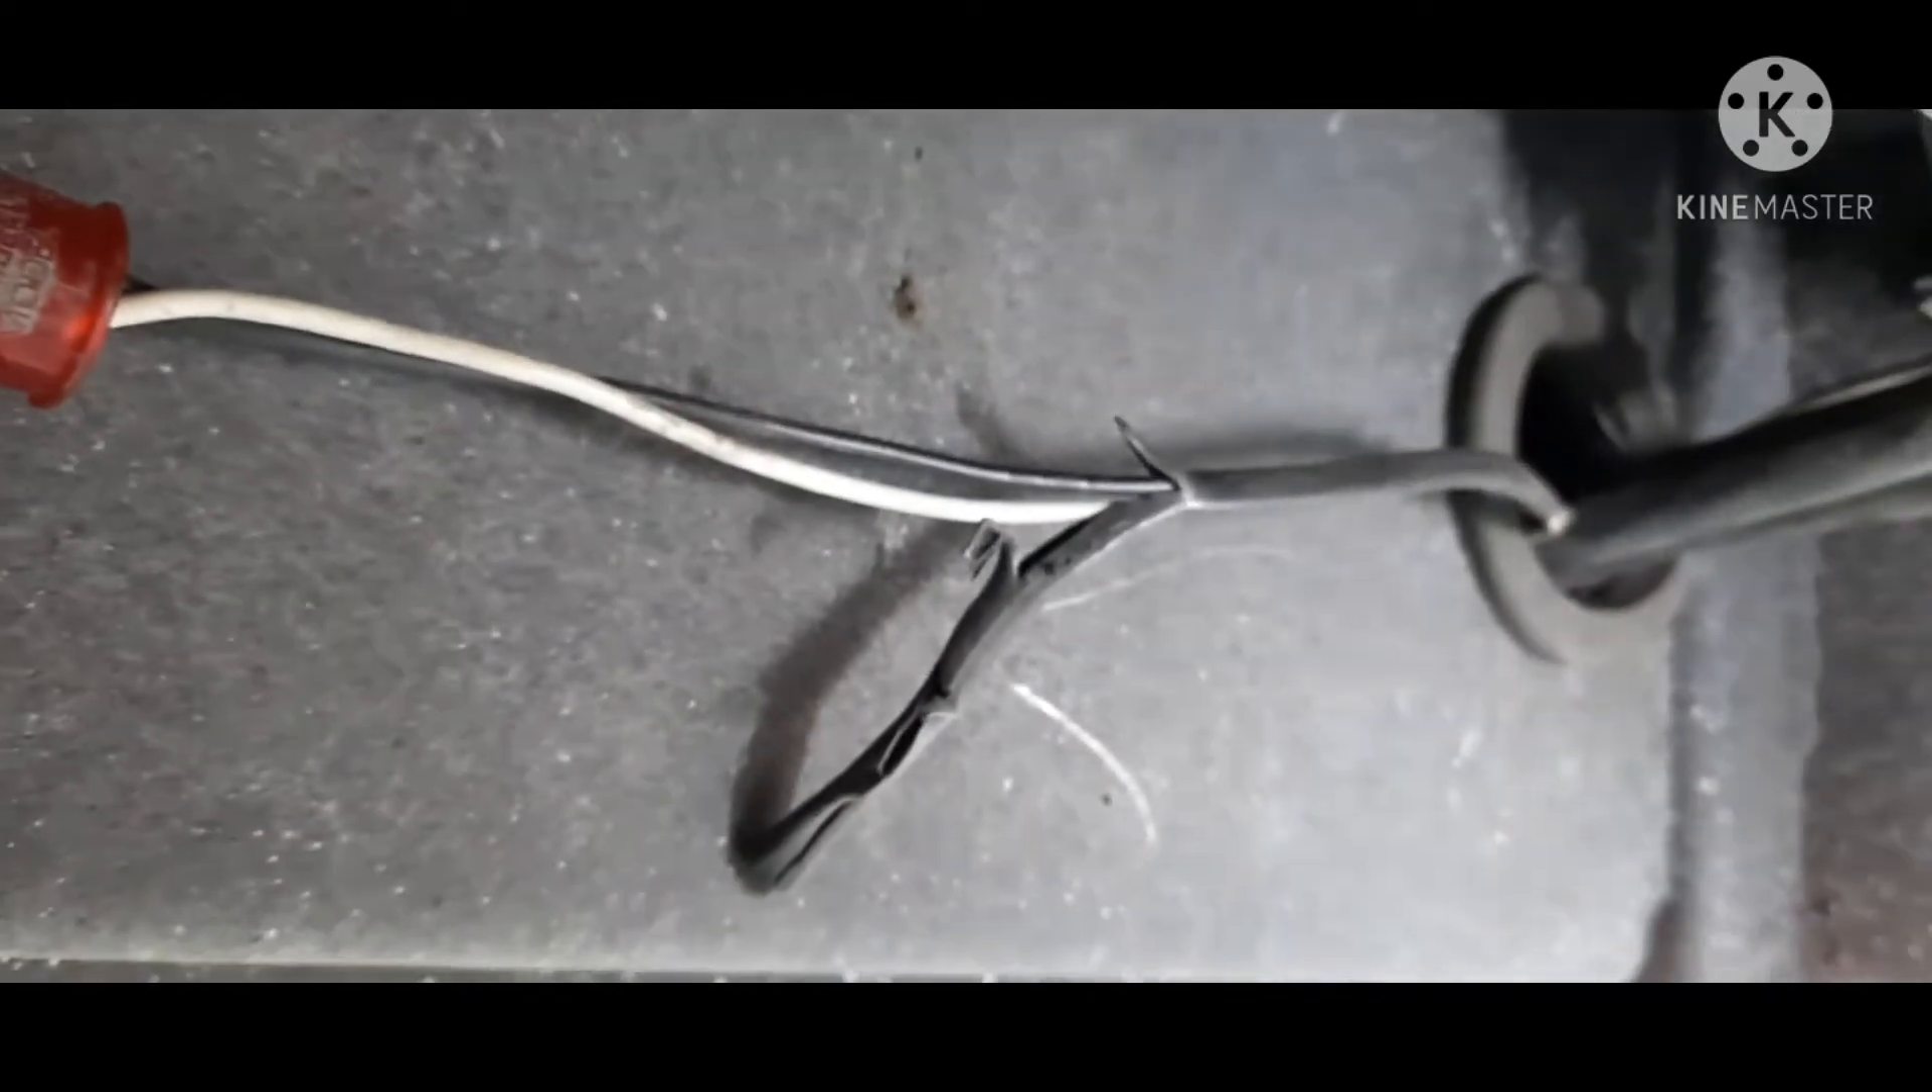So, you can see we got the sheath pulled back.